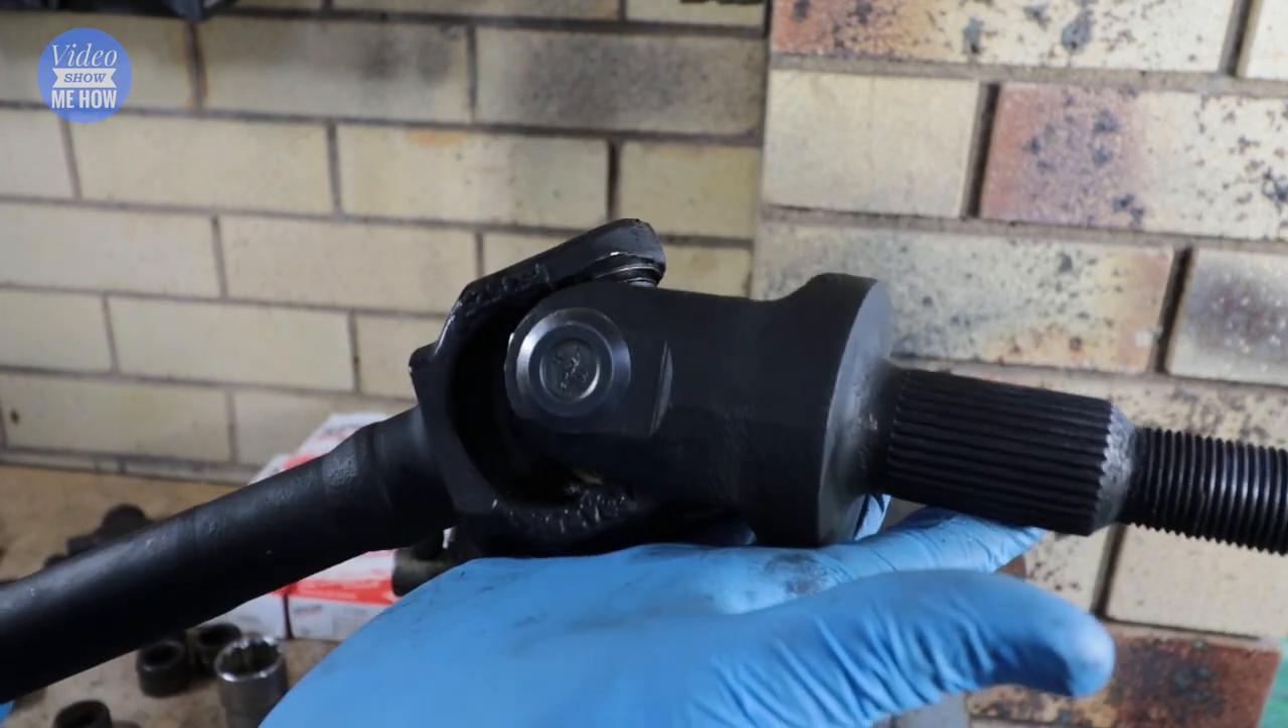So there we go one fully installed universal joint.